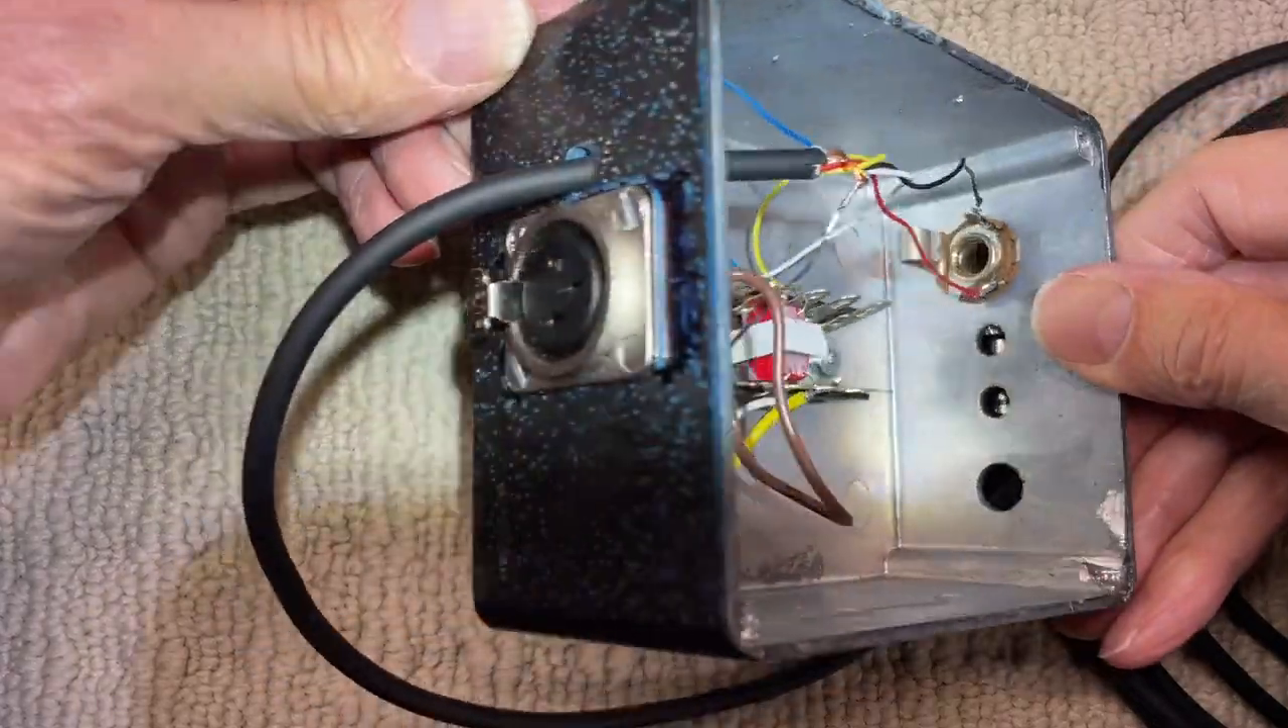I got everything mounted on the box. You can see the XLR connector there and so forth and wired everything up.